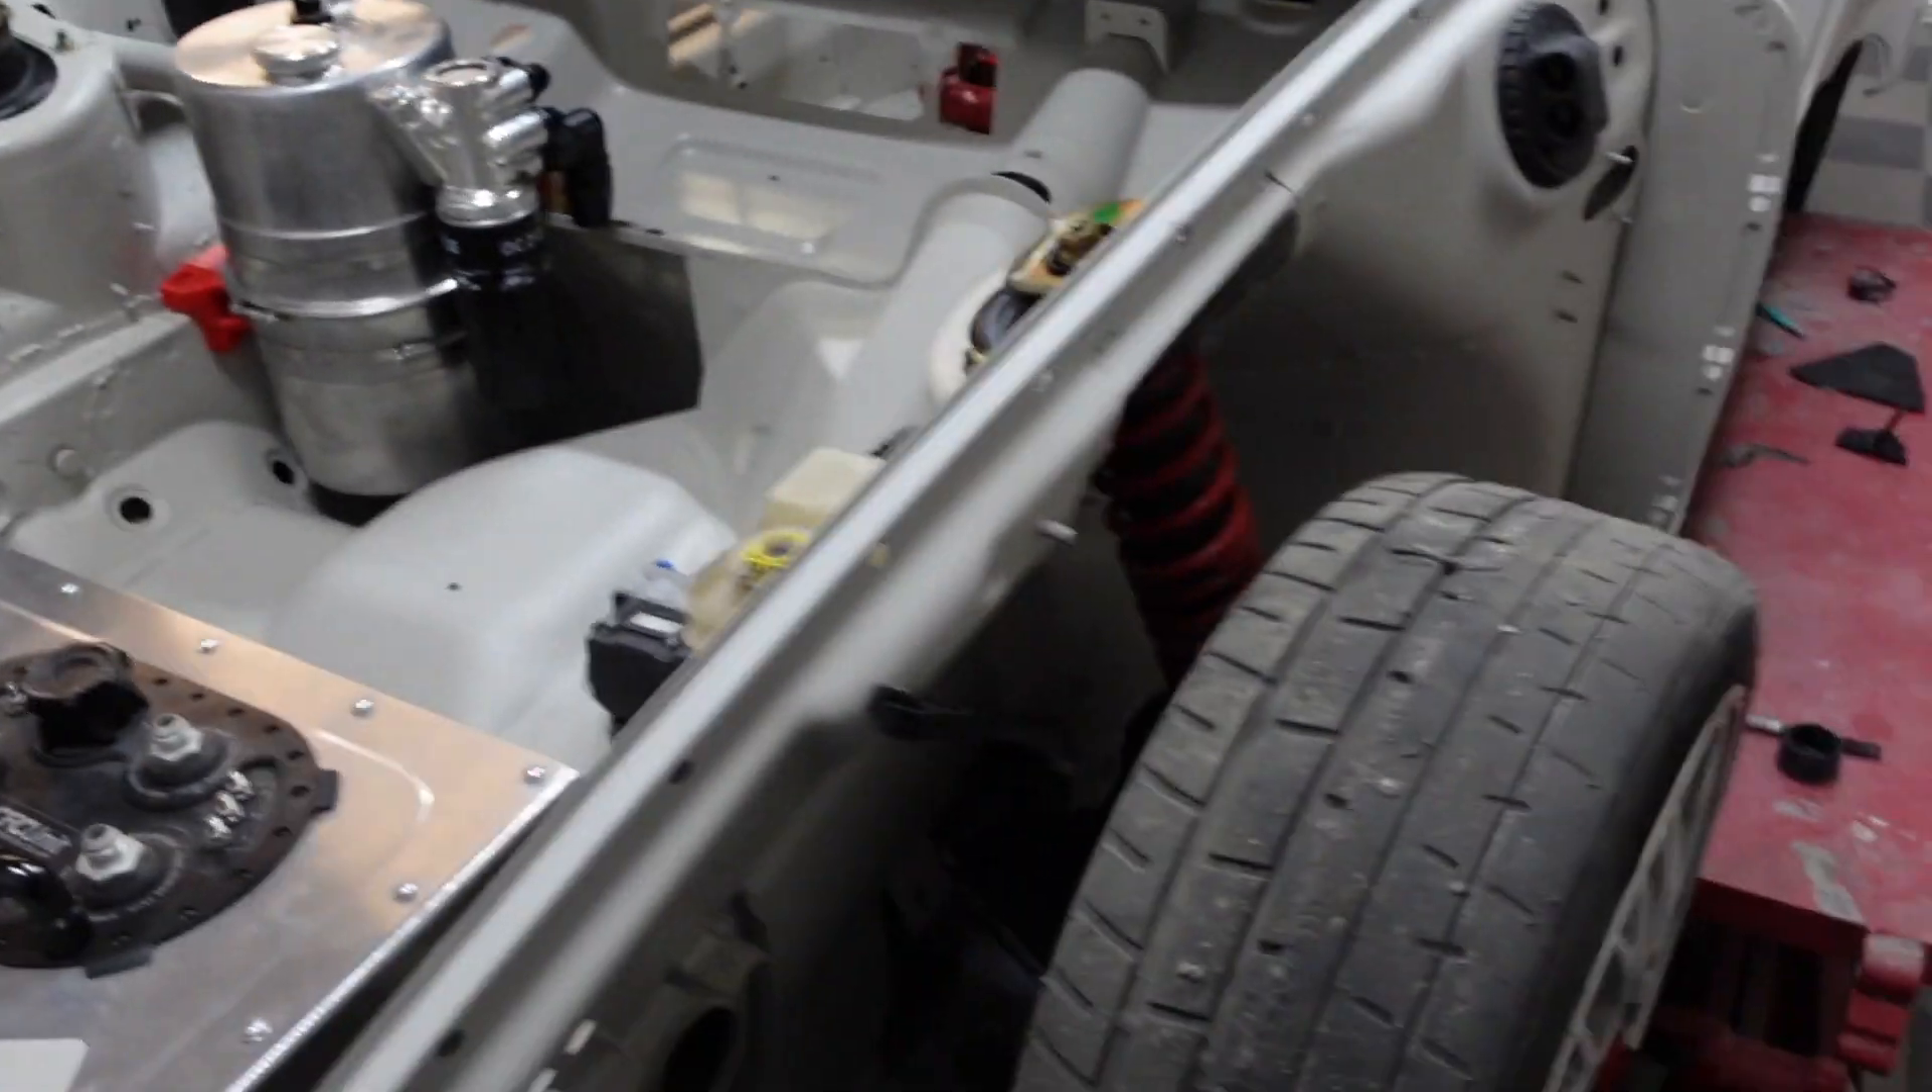Over on this side, we see that there's a fender missing, that's okay.